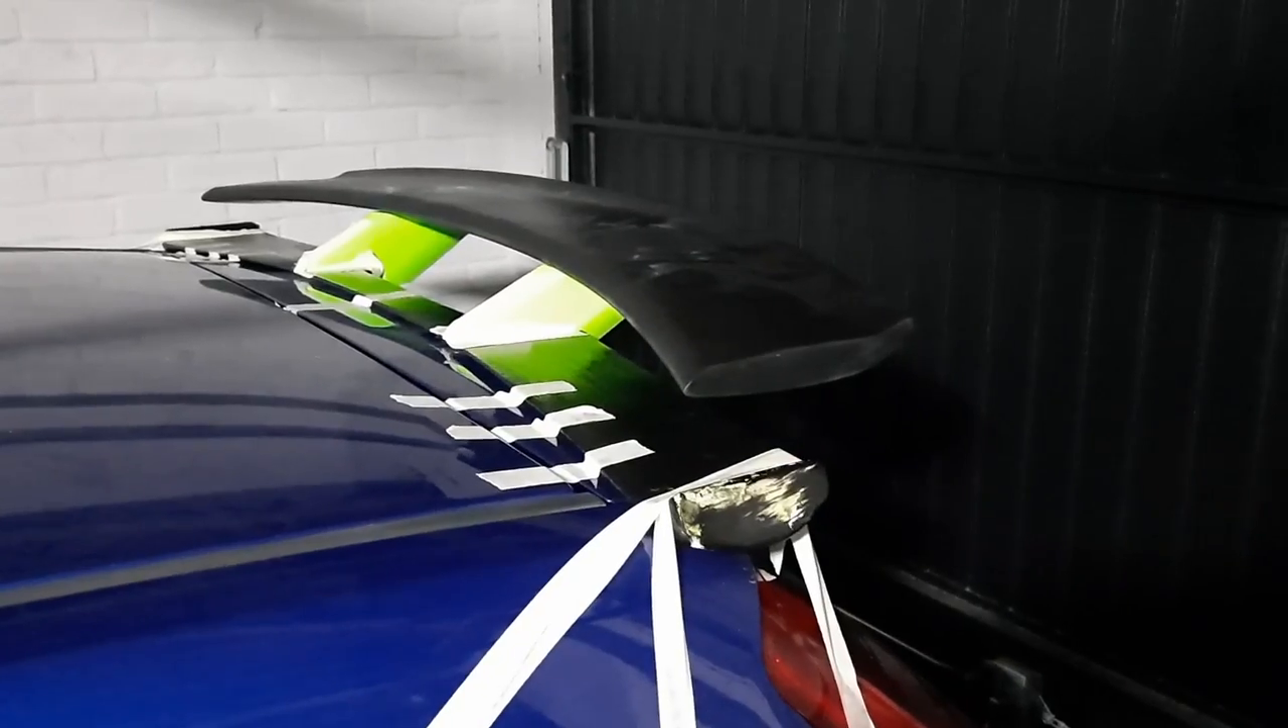So here's the upper spoiler in position now on those vertical strakes to give a feel for how it would look over the back of the car.